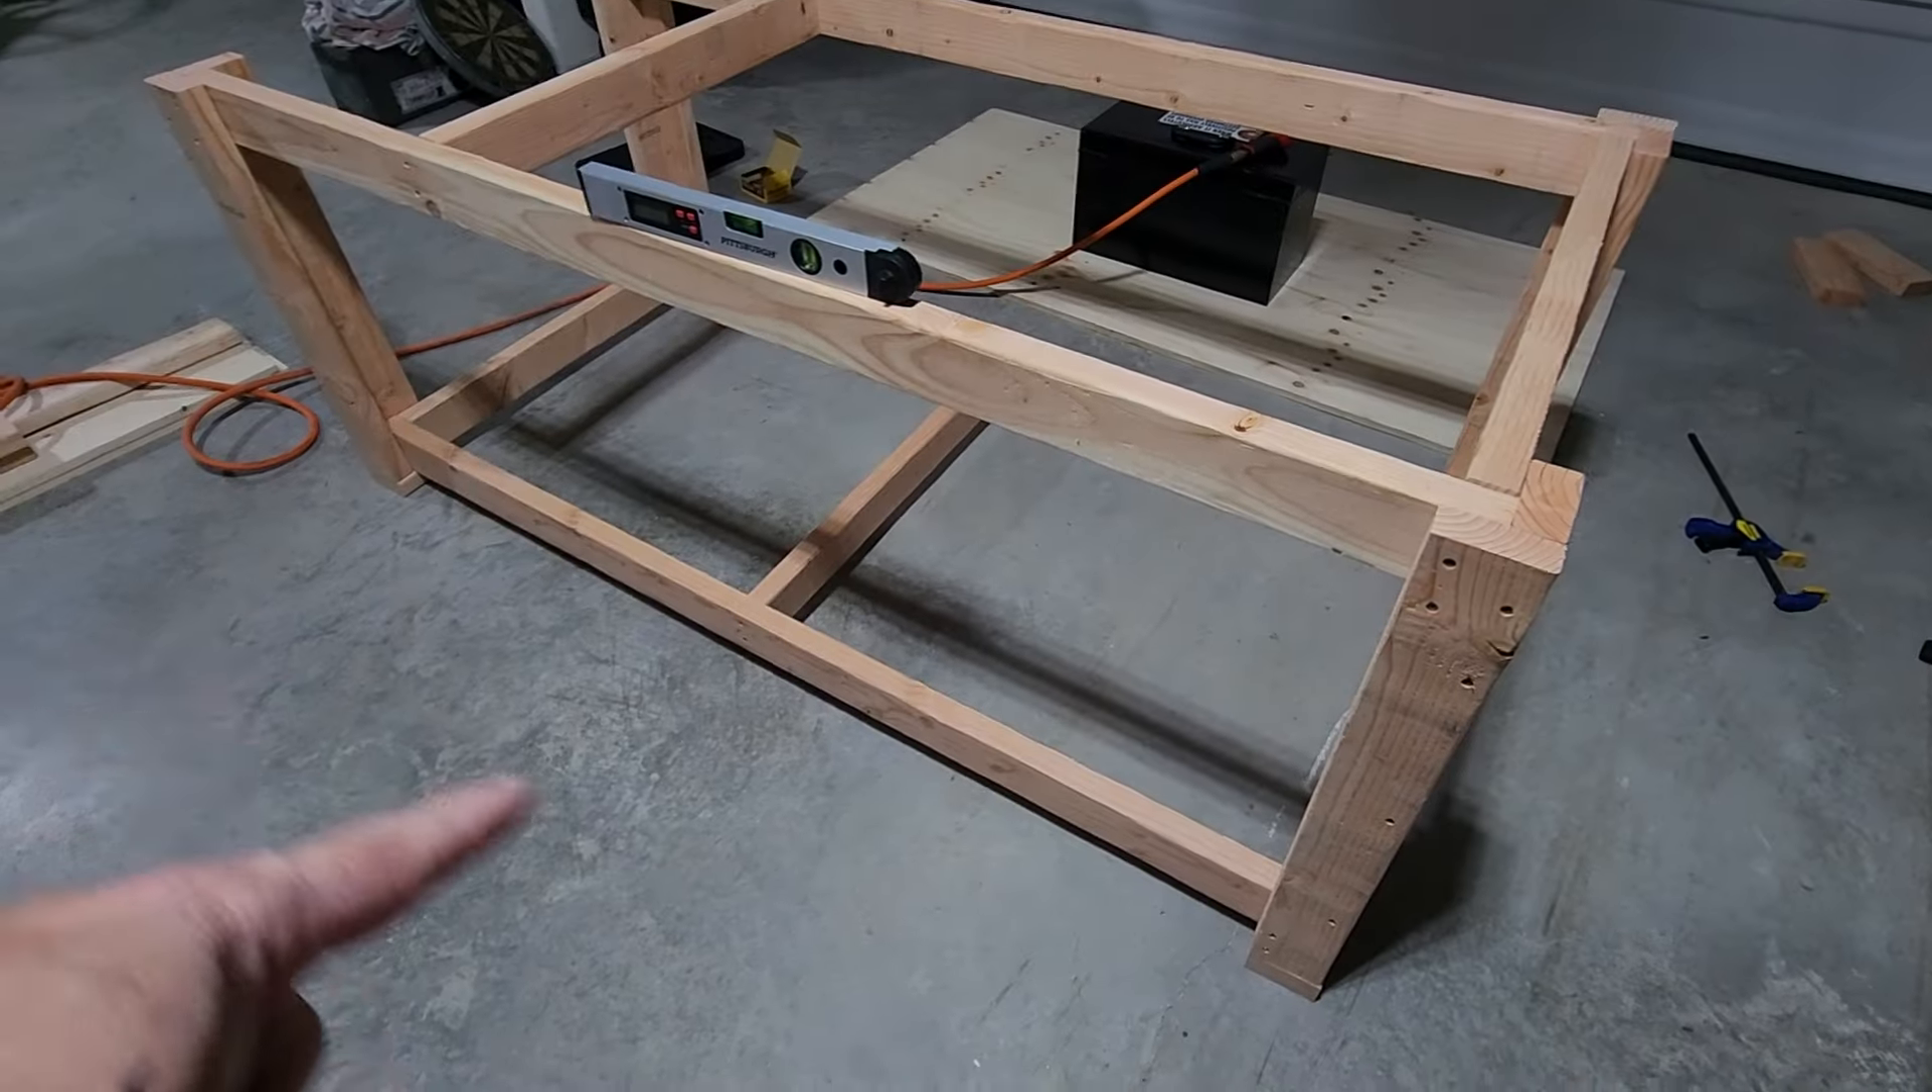I decided to leave the casters off for now but I am really happy with this thing.